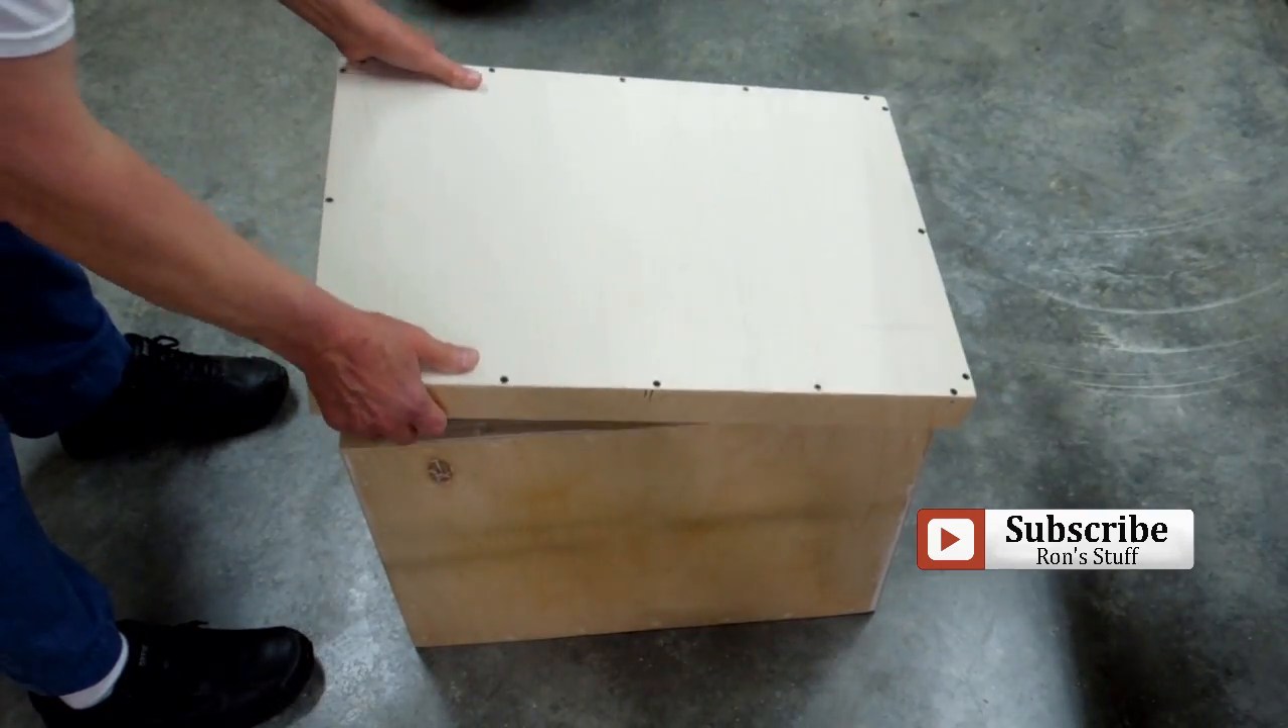The lid has been completed. I still have to take this apart to do the penetrations.